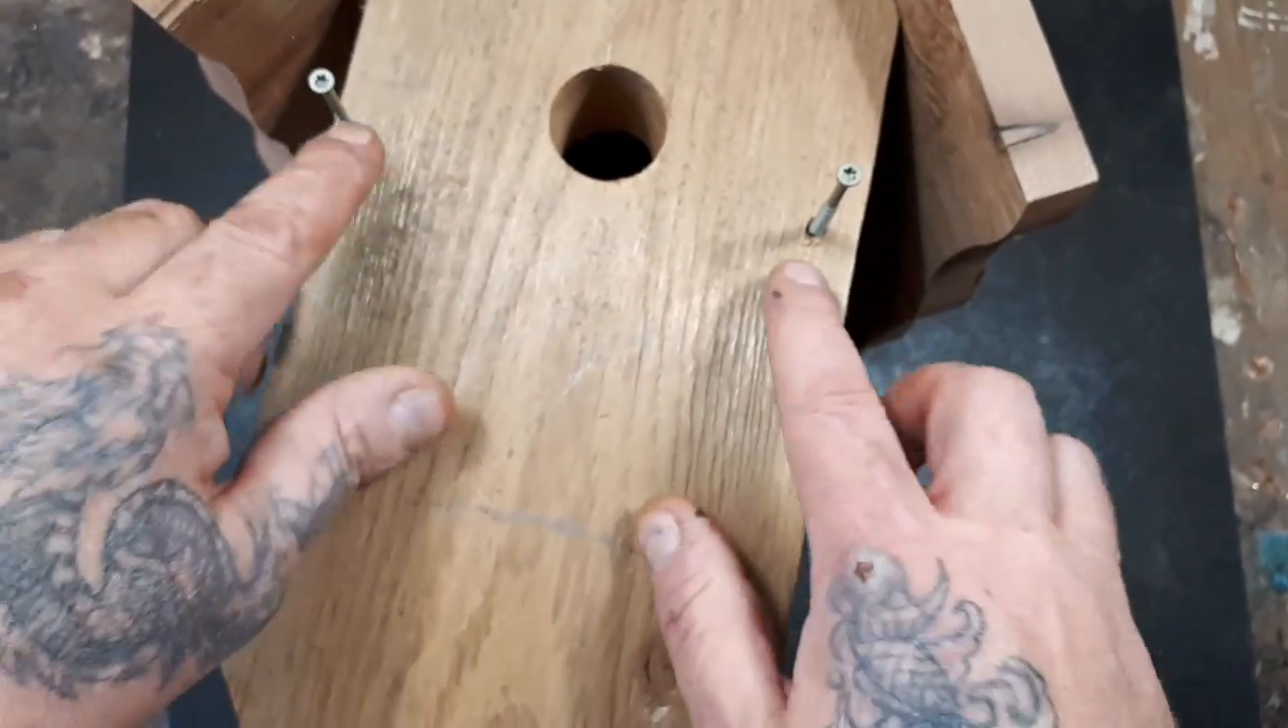Okay, so I have my friend put two screws in the front of the face so you can screw it on when you're done carving.